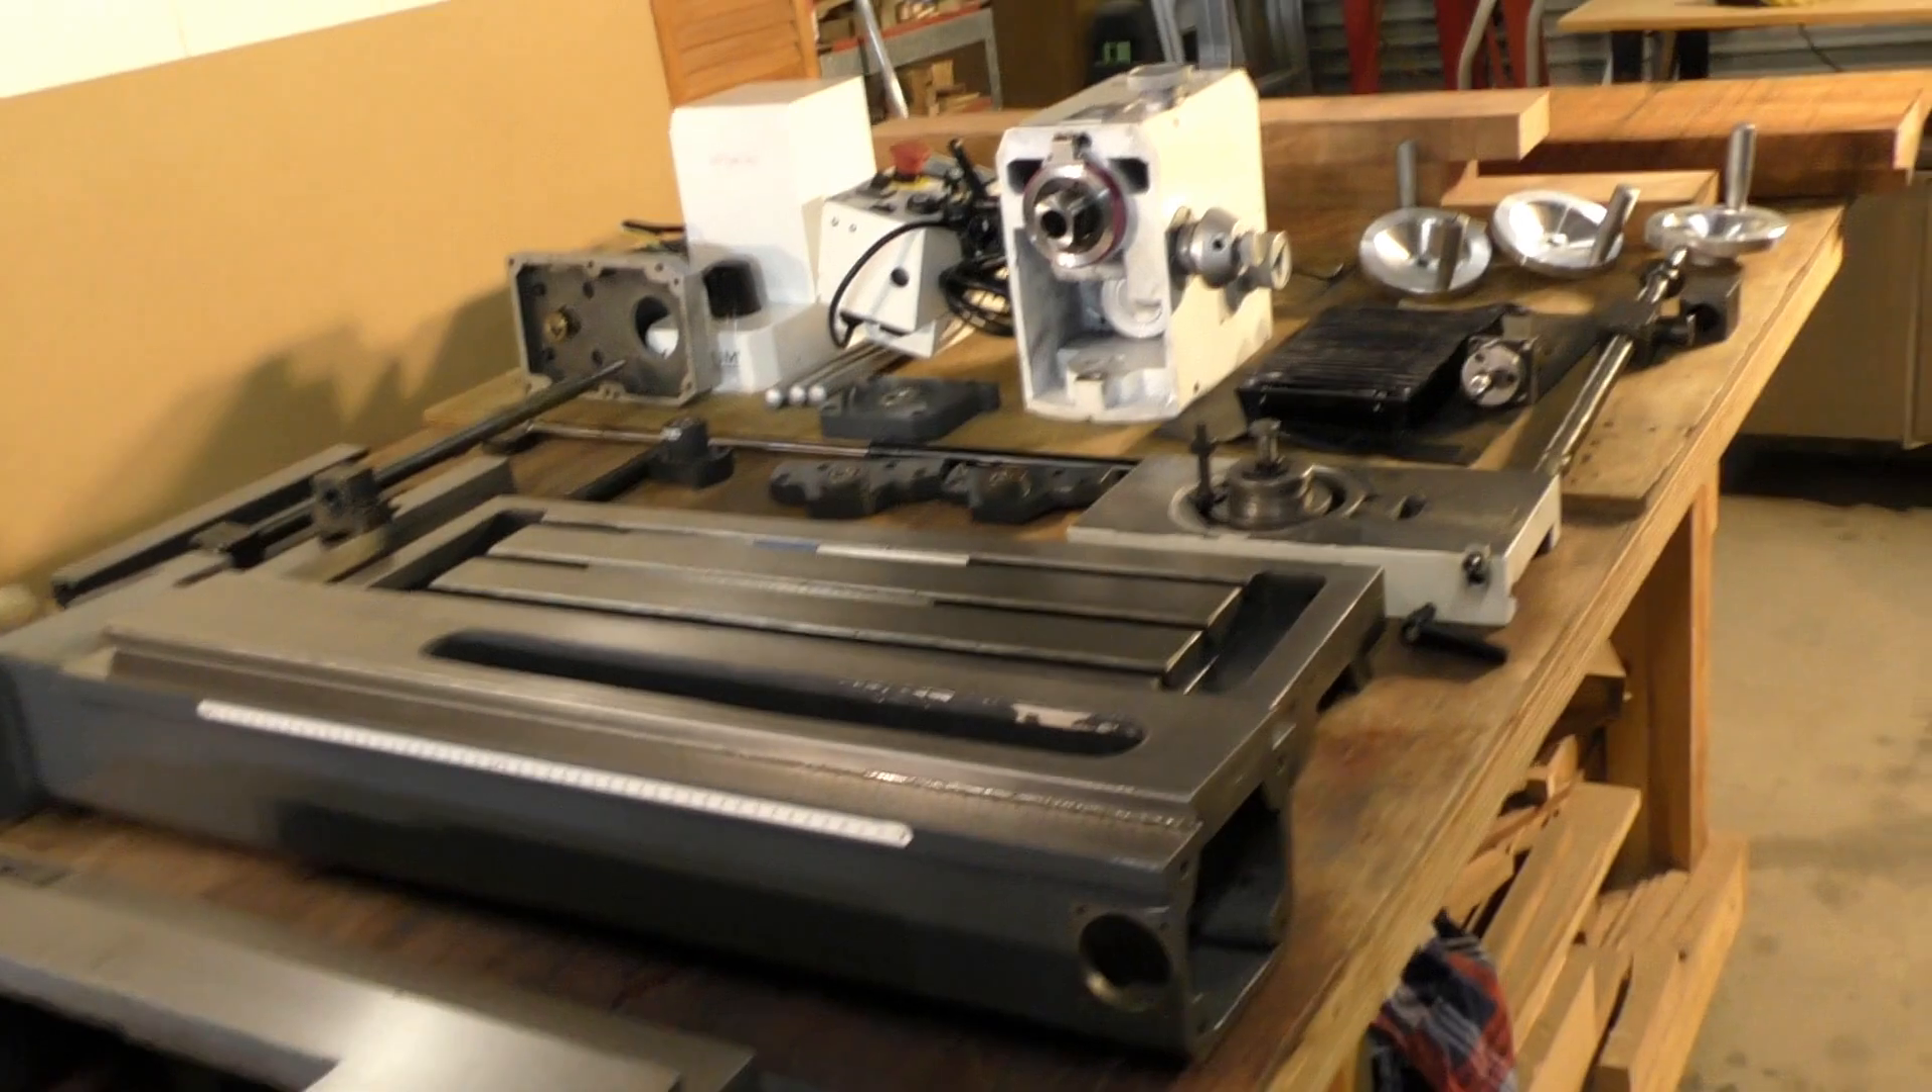Okay so here is the mill it's all stripped down and I've actually taken on a bit of a job for a friend with this beautiful black wood.